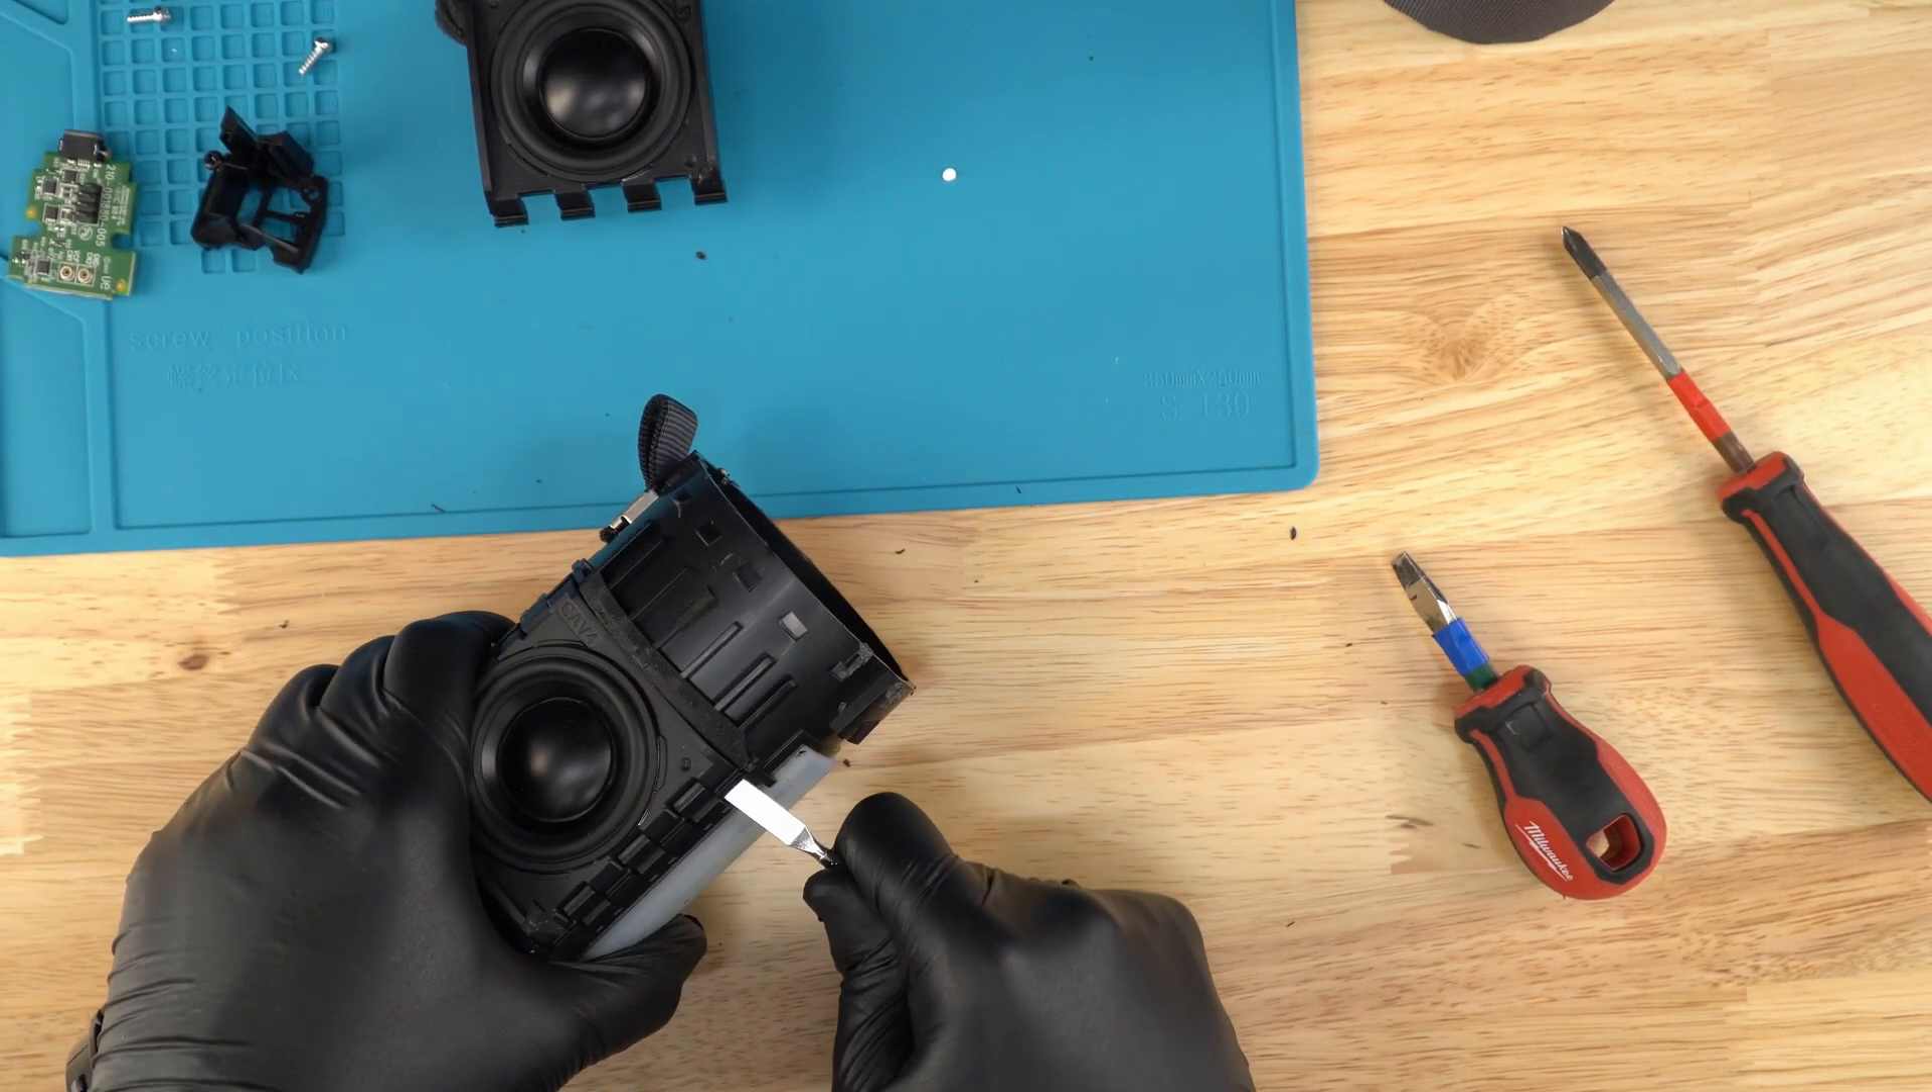Then we have it. One speaker's out. Move on to the next.